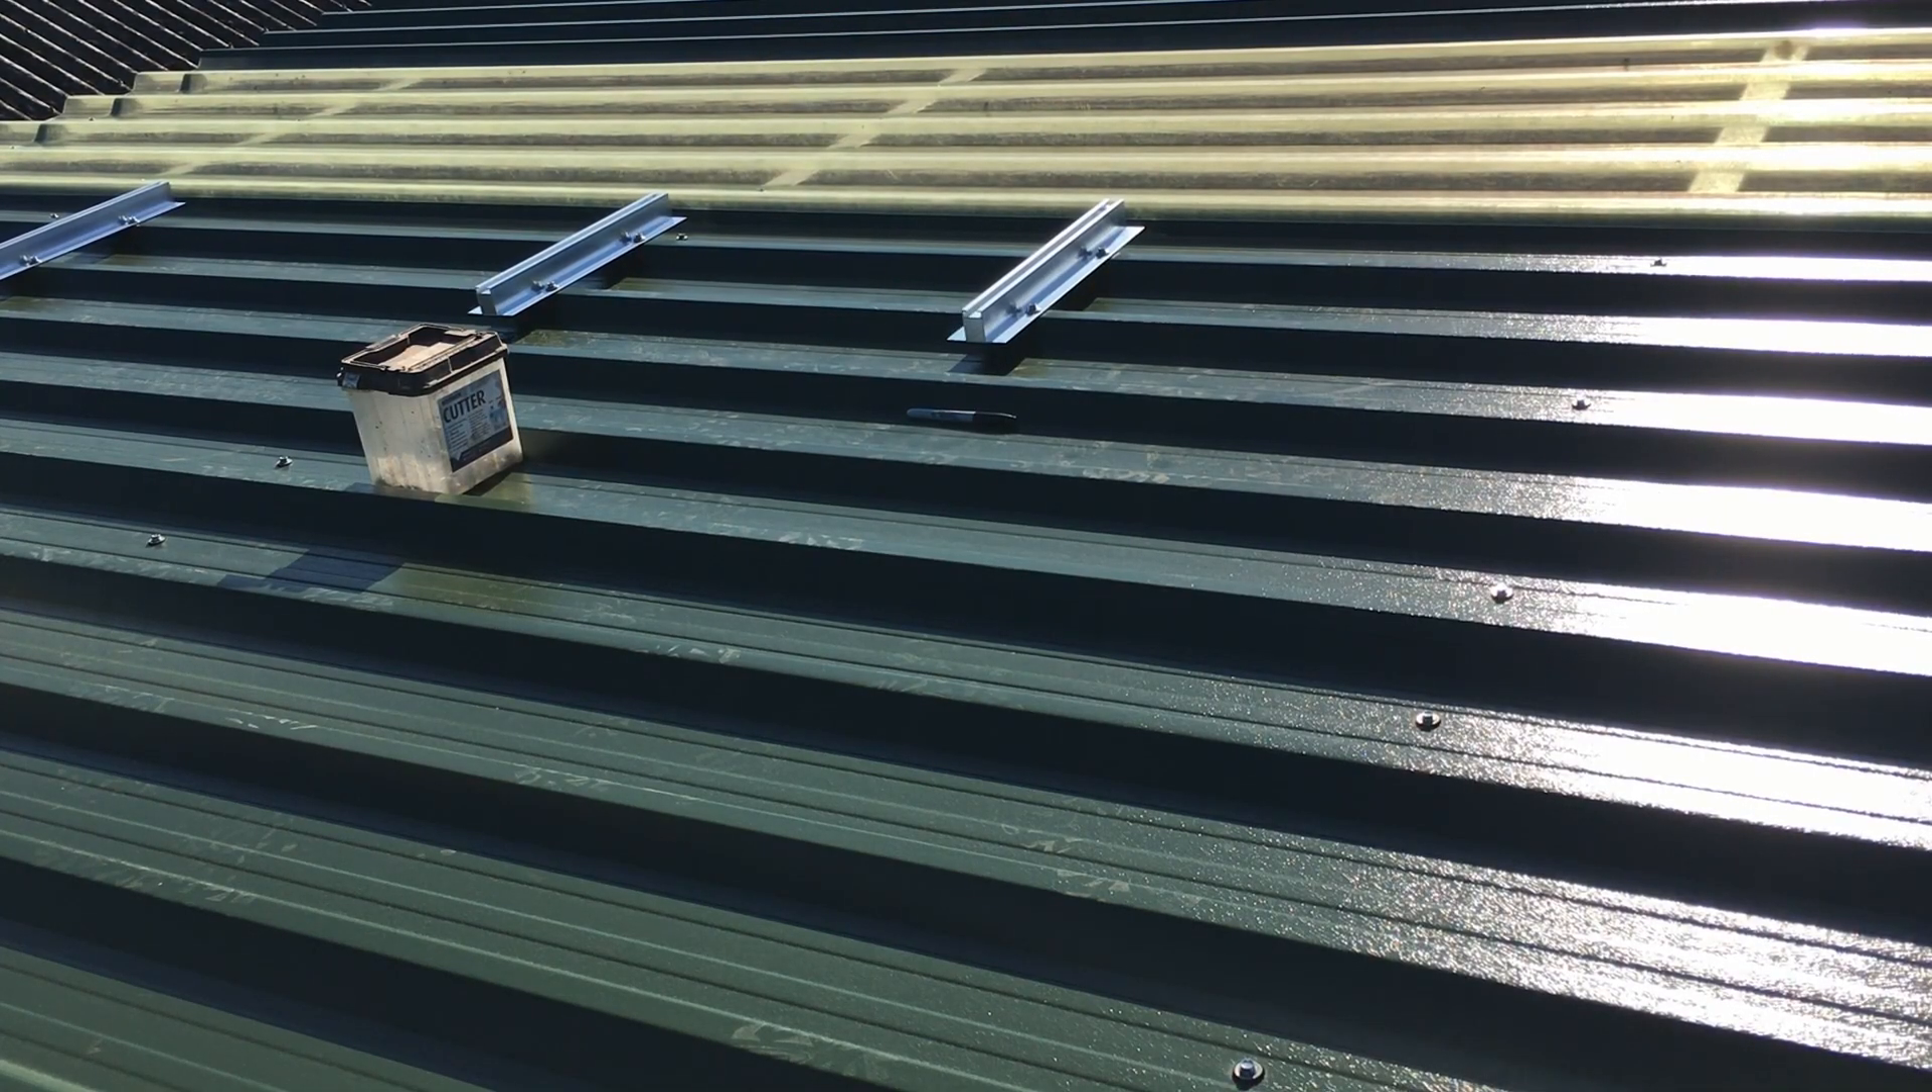So that's the first row of solar rails attached to the roof.